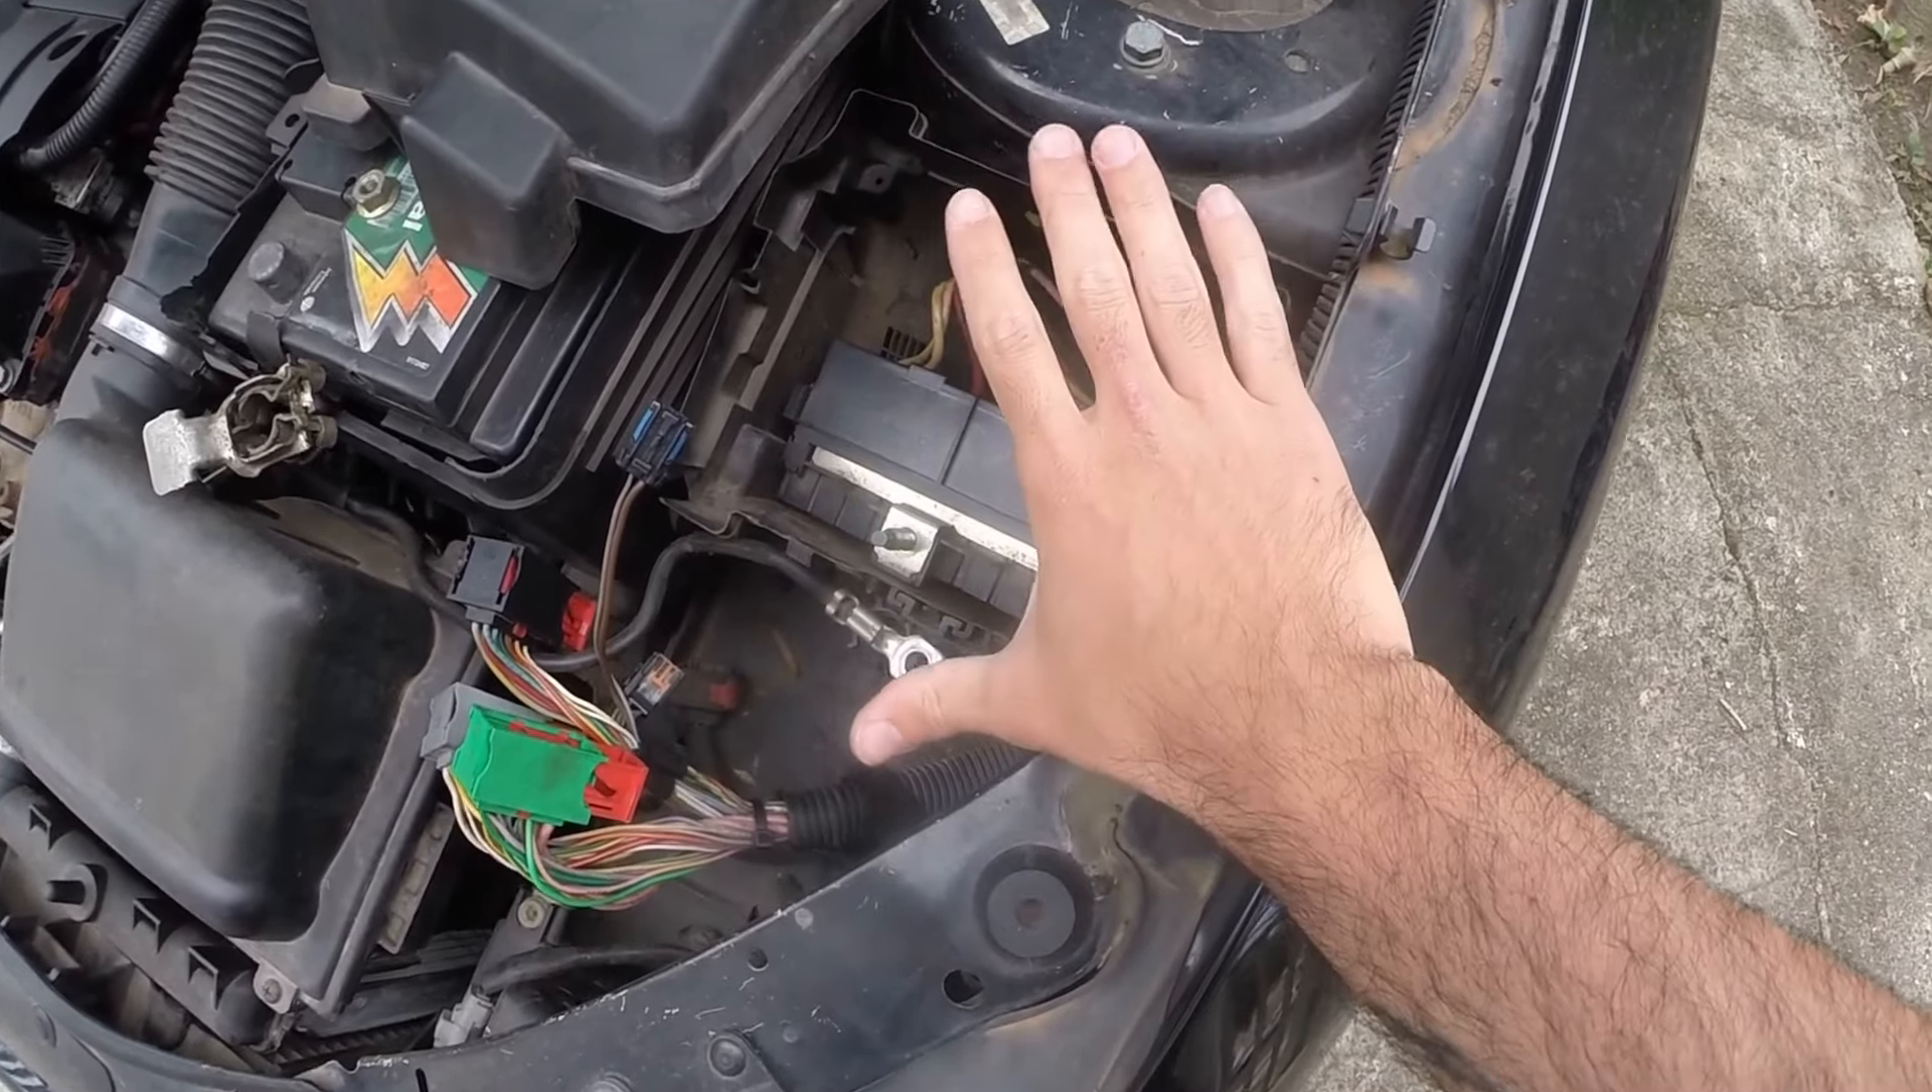A BSM não está montada no lugar e aí você consegue ver também que os chicotes estão soltos.